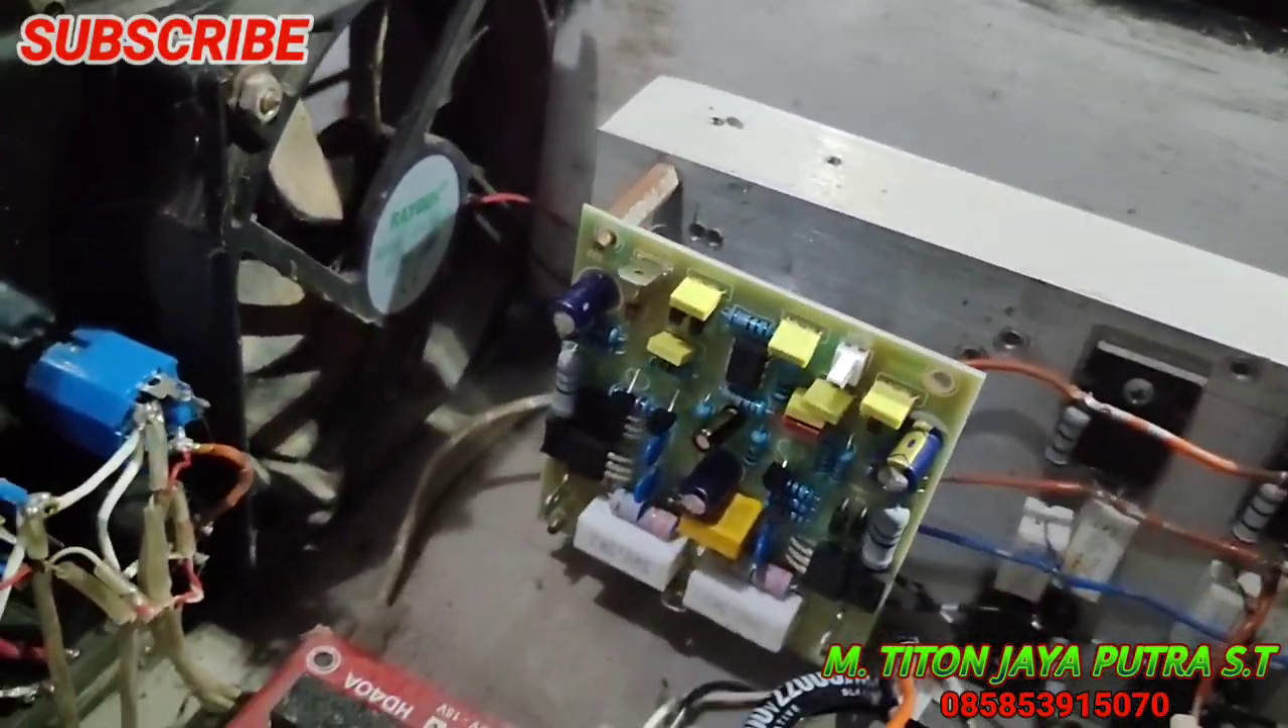Alhamdulillah sudah kita pasang driver nya ini dia driver nya 506 kita pasang sudah.